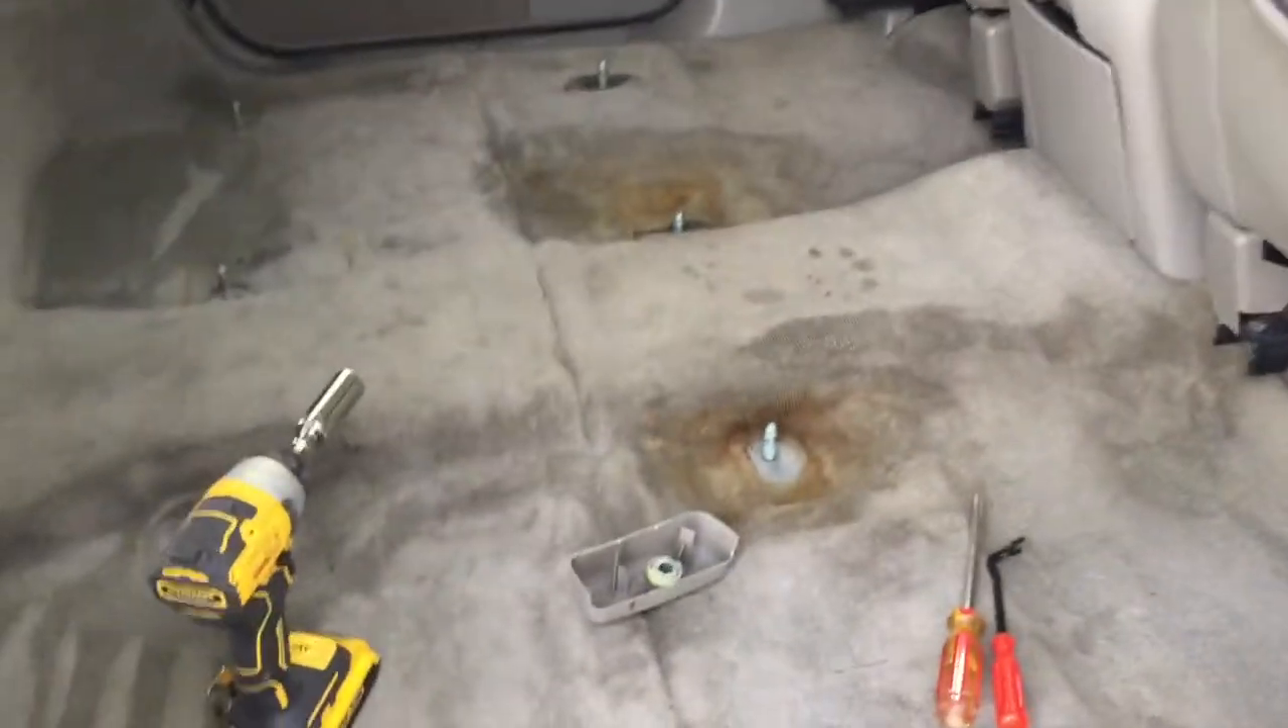All right, so looking here in the second row, I've already removed the two bucket seats.